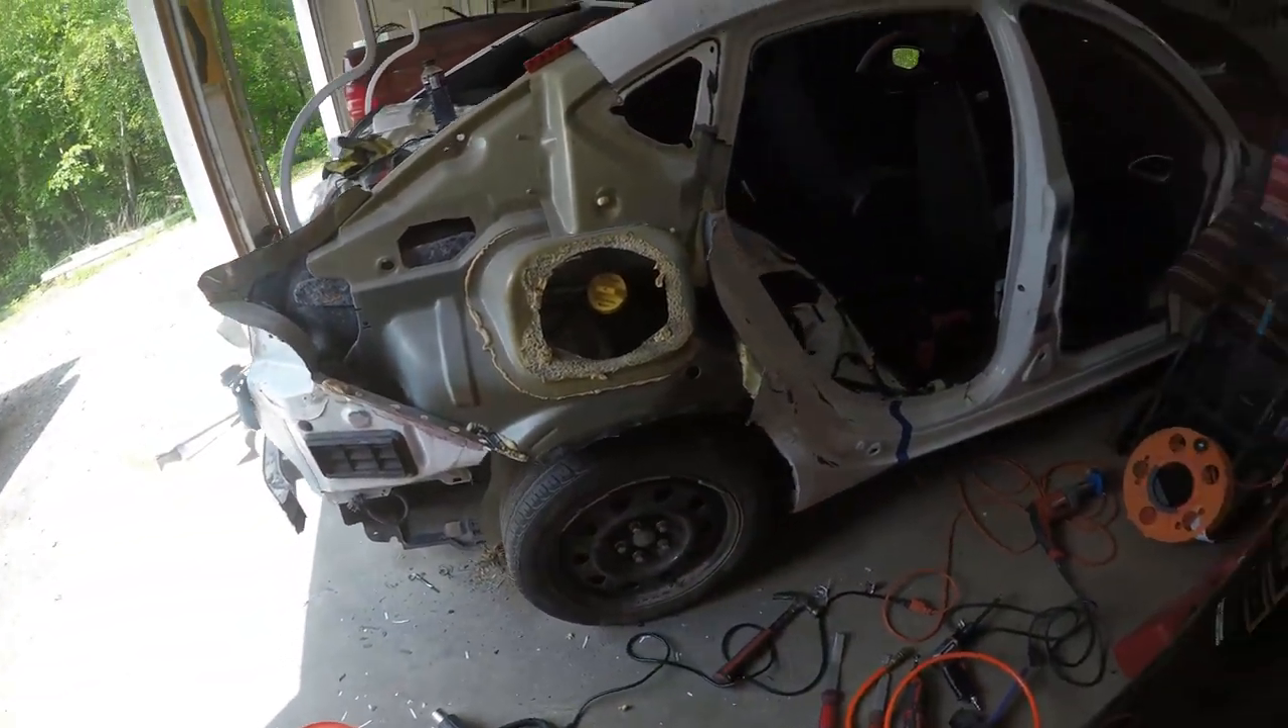I have most of the quarter panel off here.